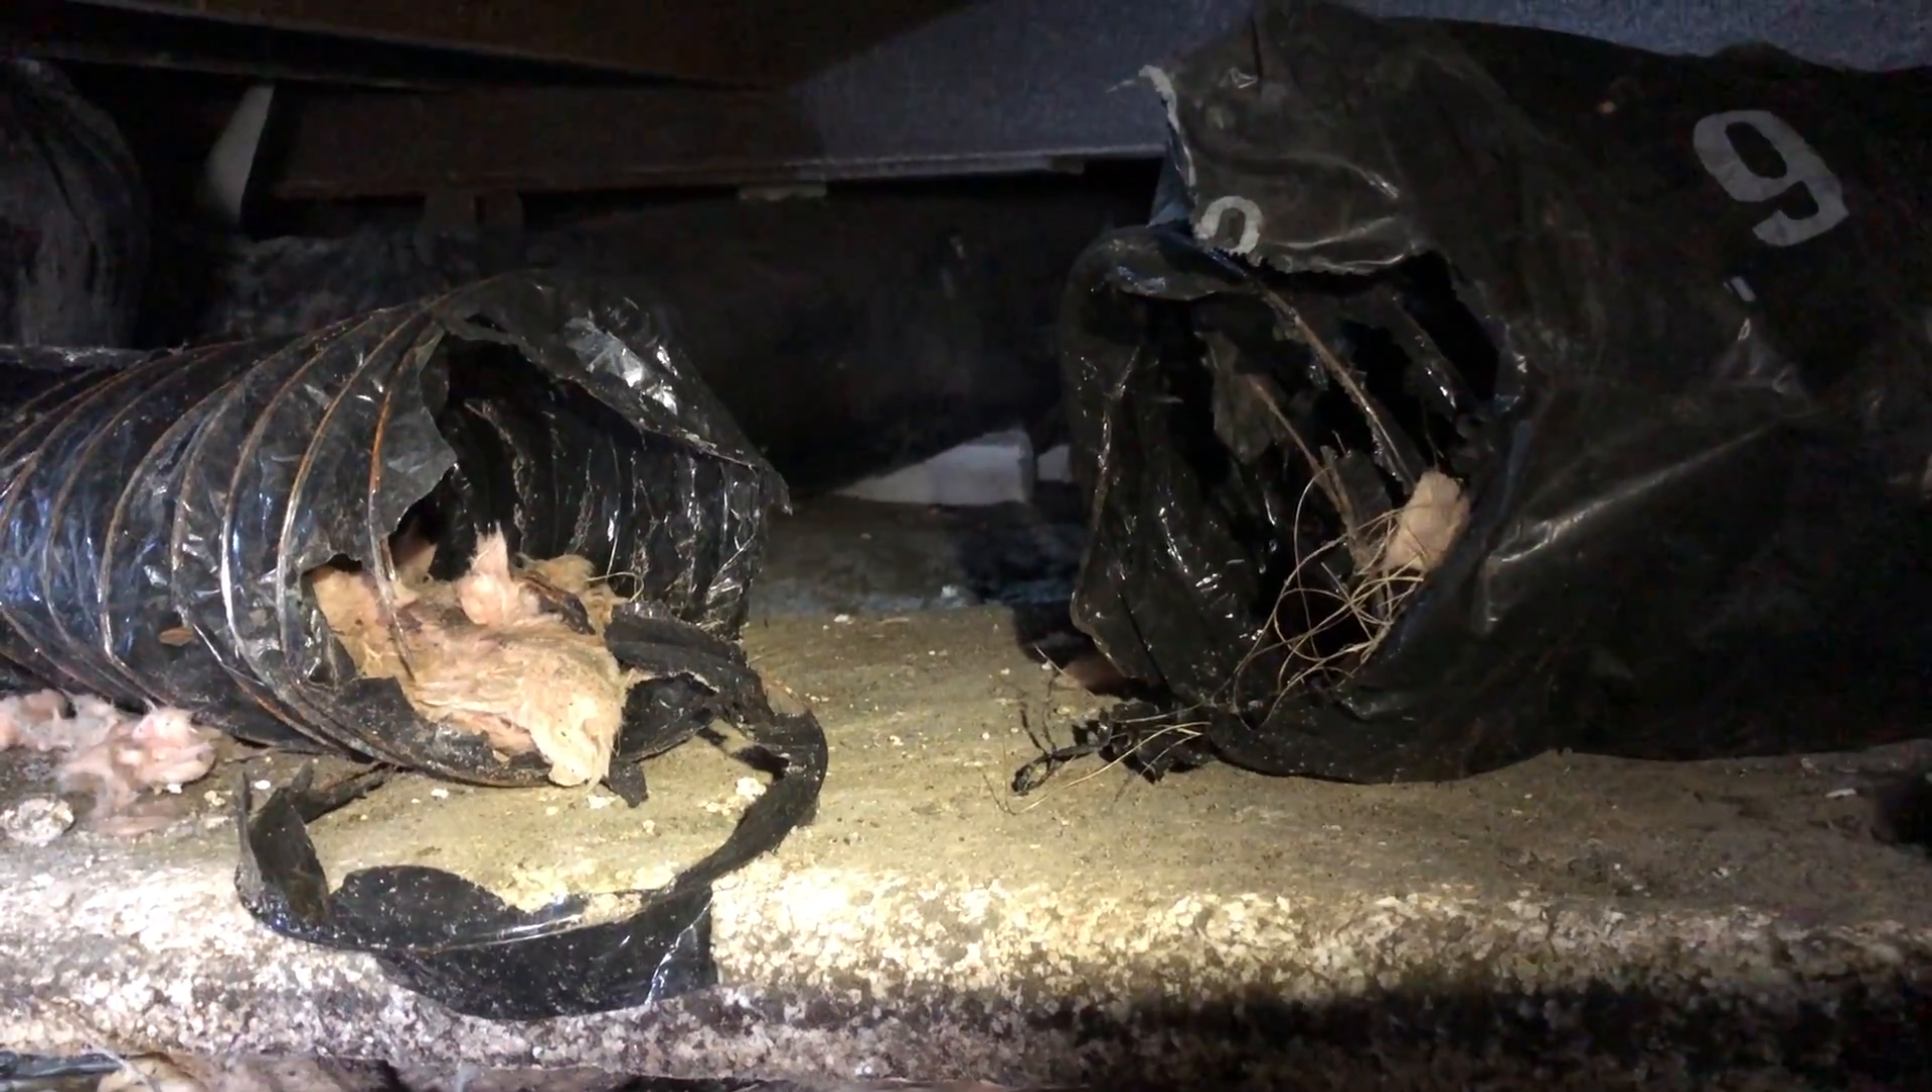Here's a duct that I see. It's it's separated there and it appears to be still attached and functioning so this is a problem.